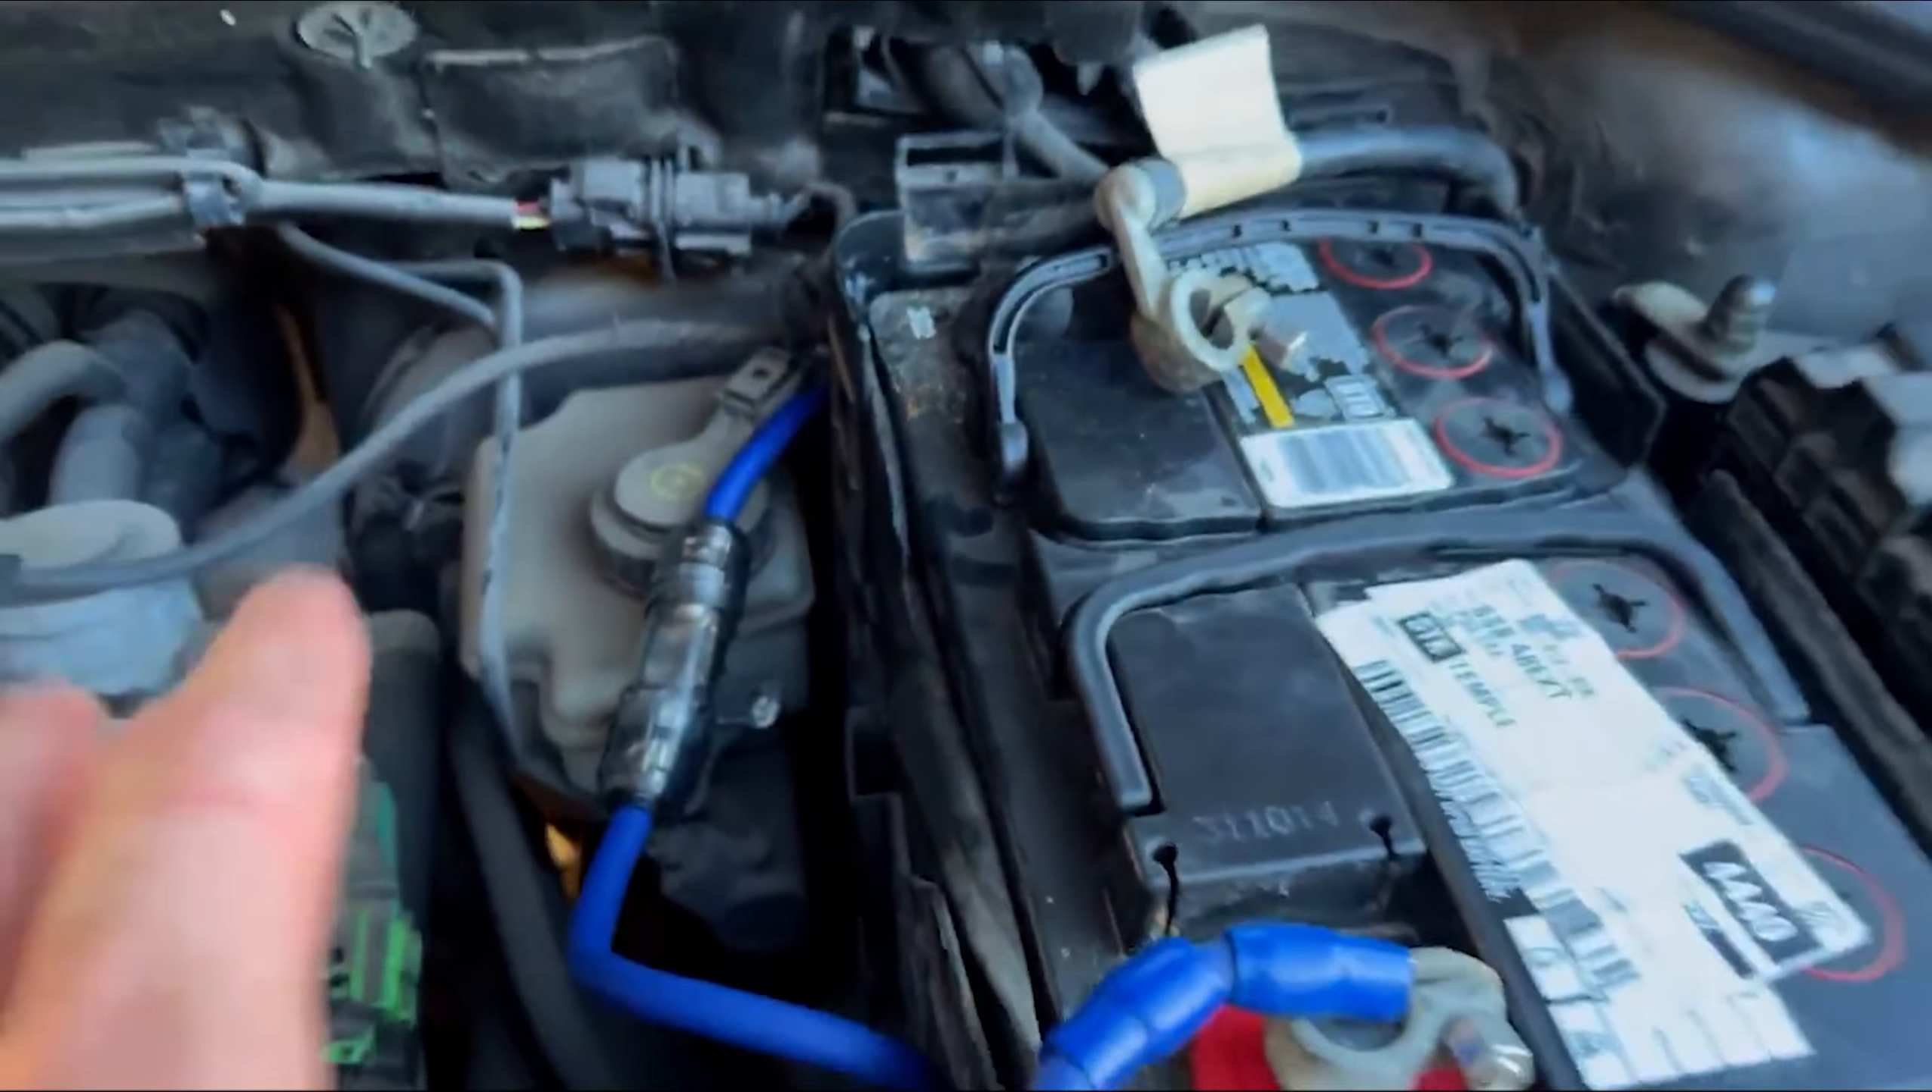Alright, but we got the fuse put on.